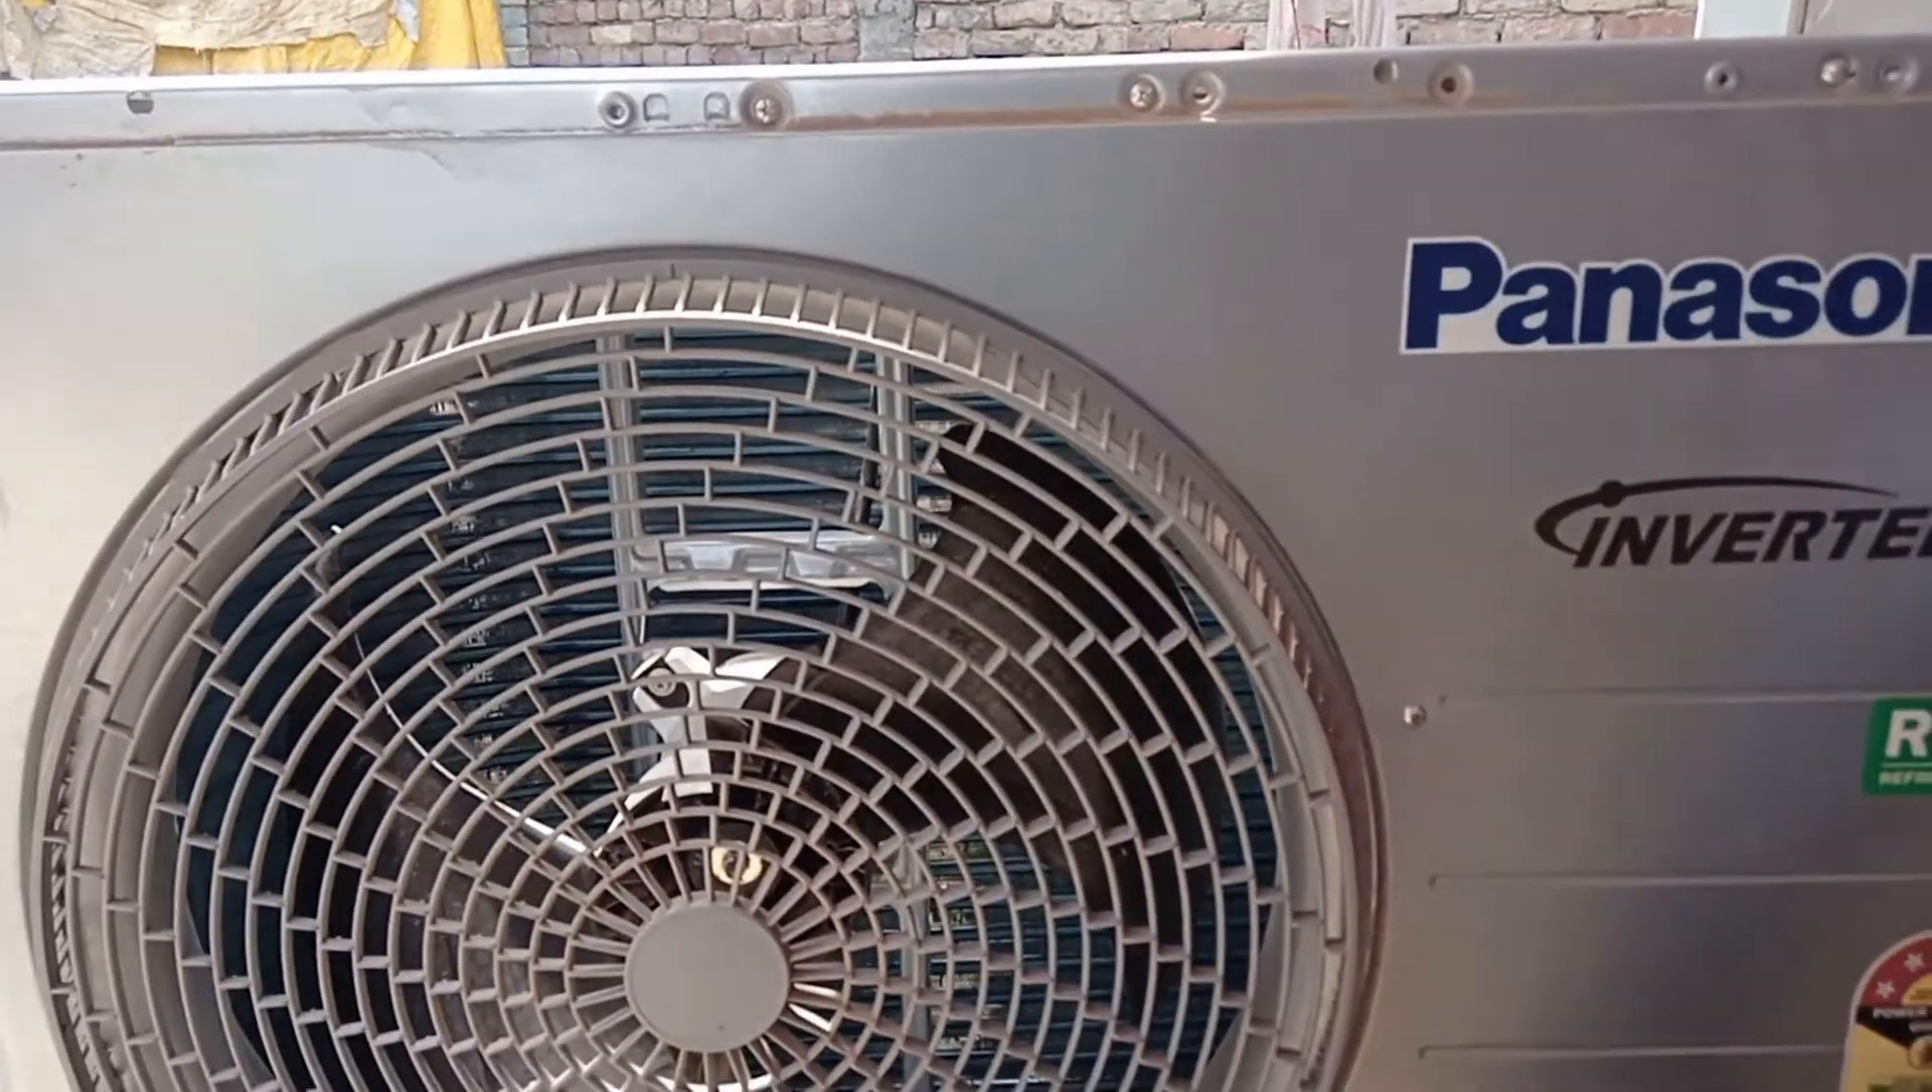आउट्डोर का हम फ्रंट वाला कैबिनेट लगा दिया है।